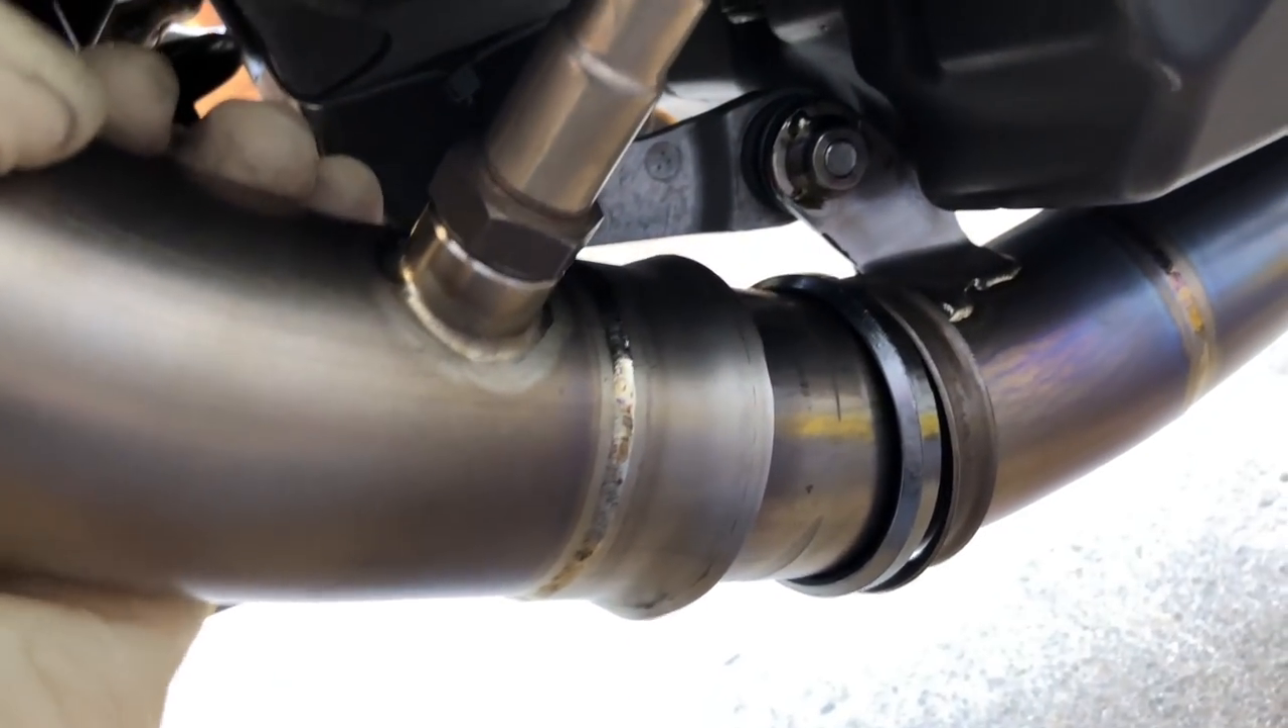The mid -pipe's not all the way on I feel like because I can push it on more.